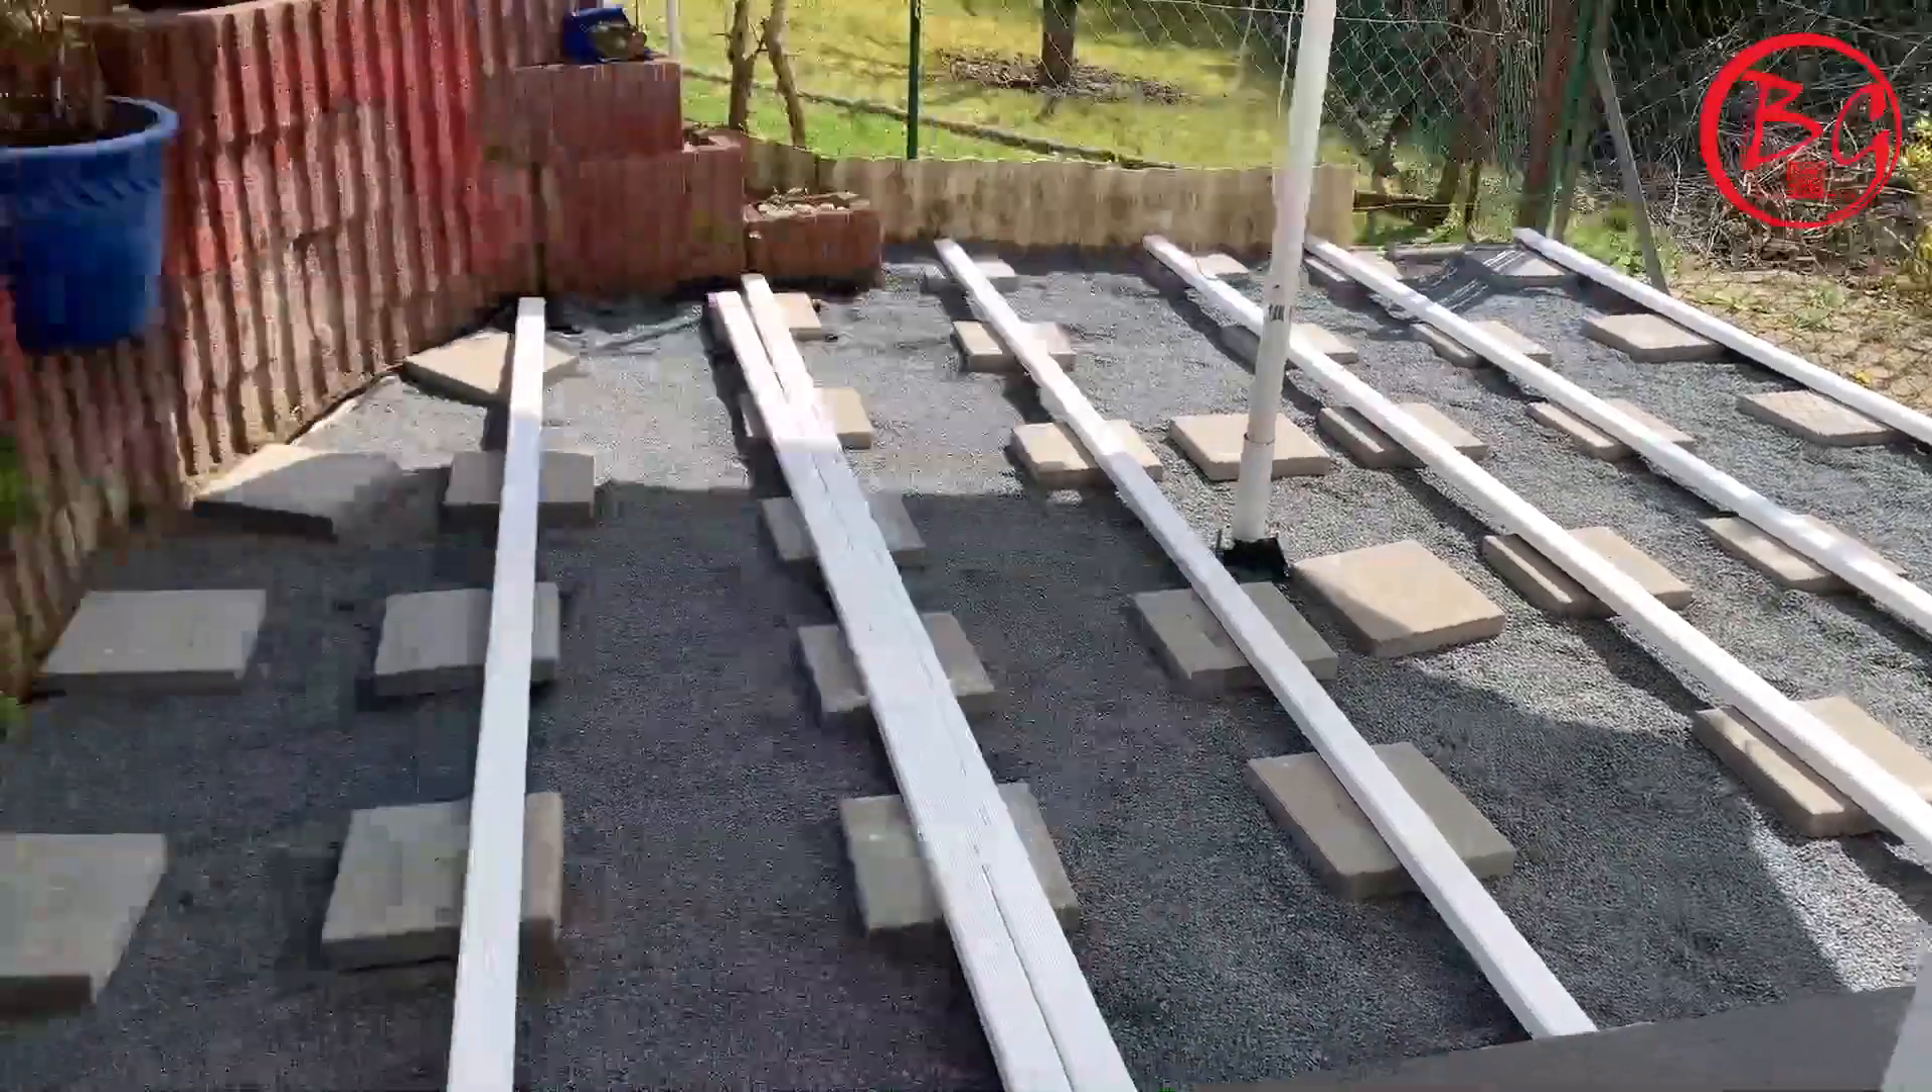So, ich habe jetzt die Bretter soweit verlegt.